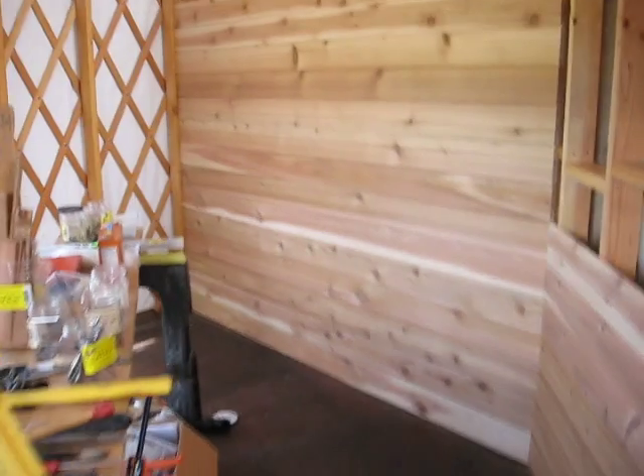I recently installed the tongue and groove cedar. A little more to do on that.